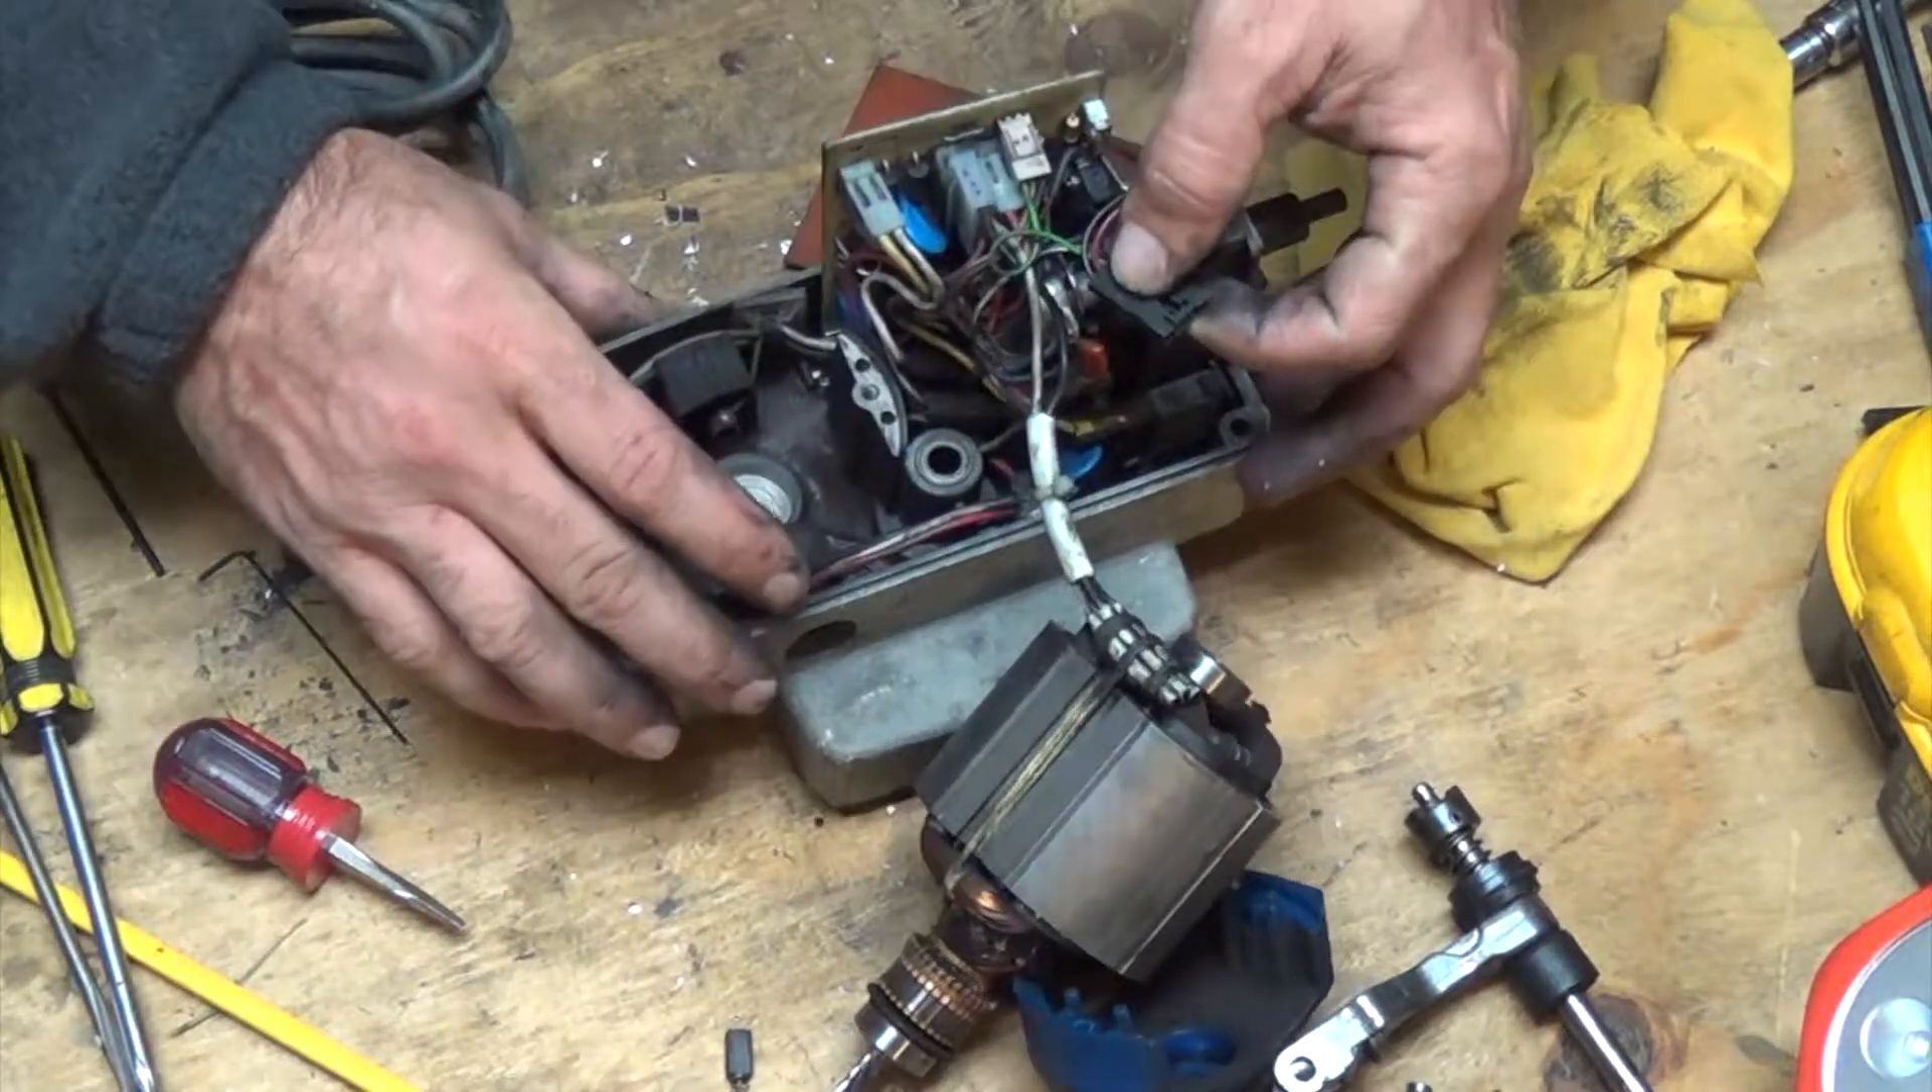So now we got the motor out of the way we can go ahead and unclip some of these clips that are holding it in place.